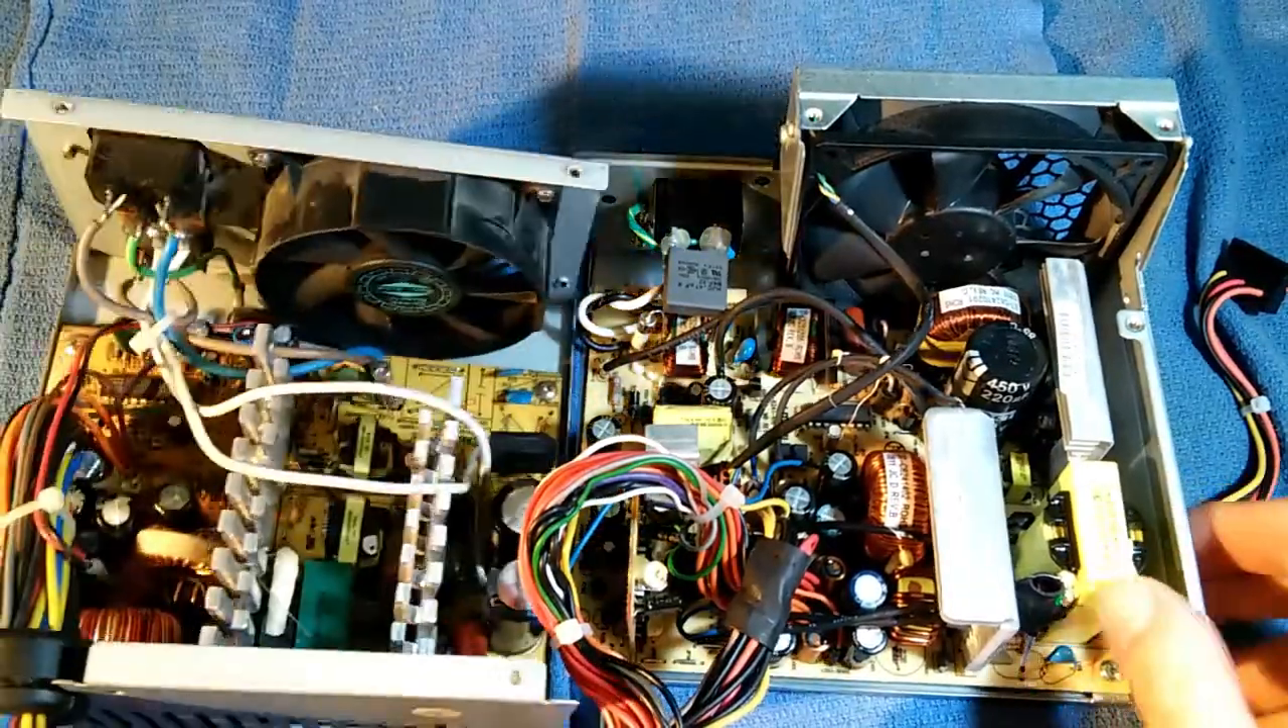I have gone ahead and removed the tops off of these two power supplies.